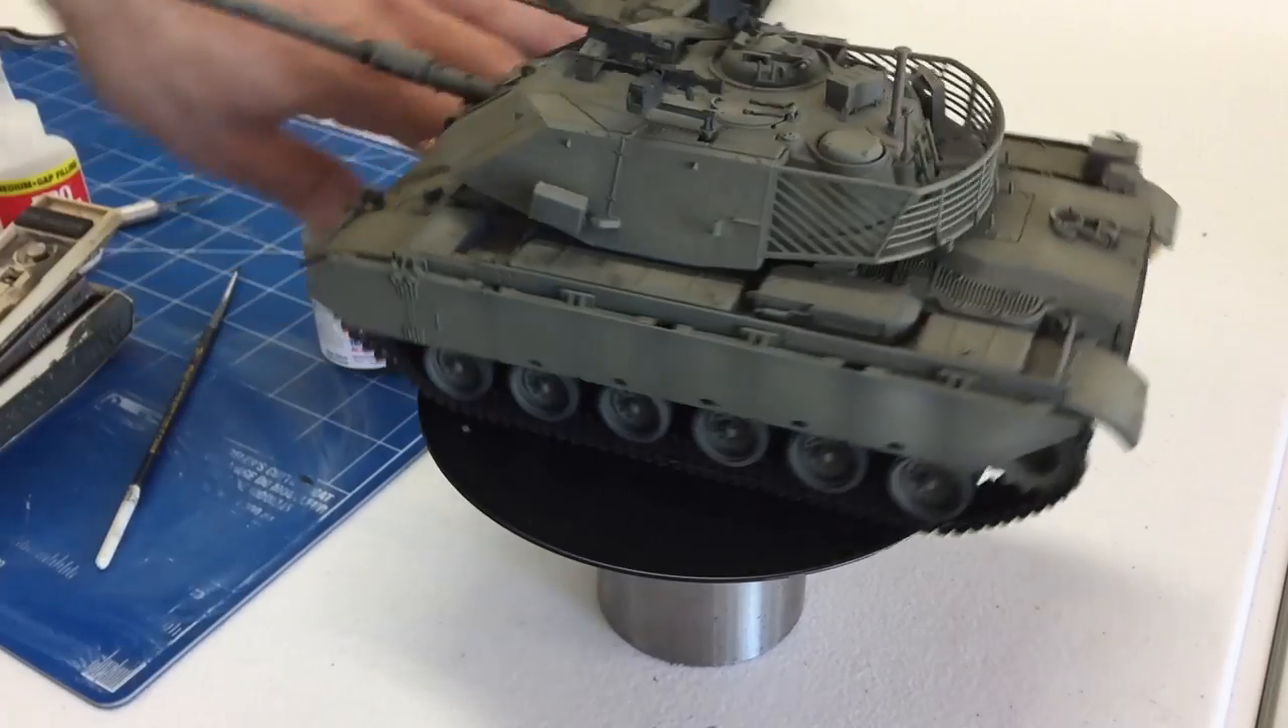Okay, I've gone ahead and done some of the assembly on the kit and glued the top and bottom together.